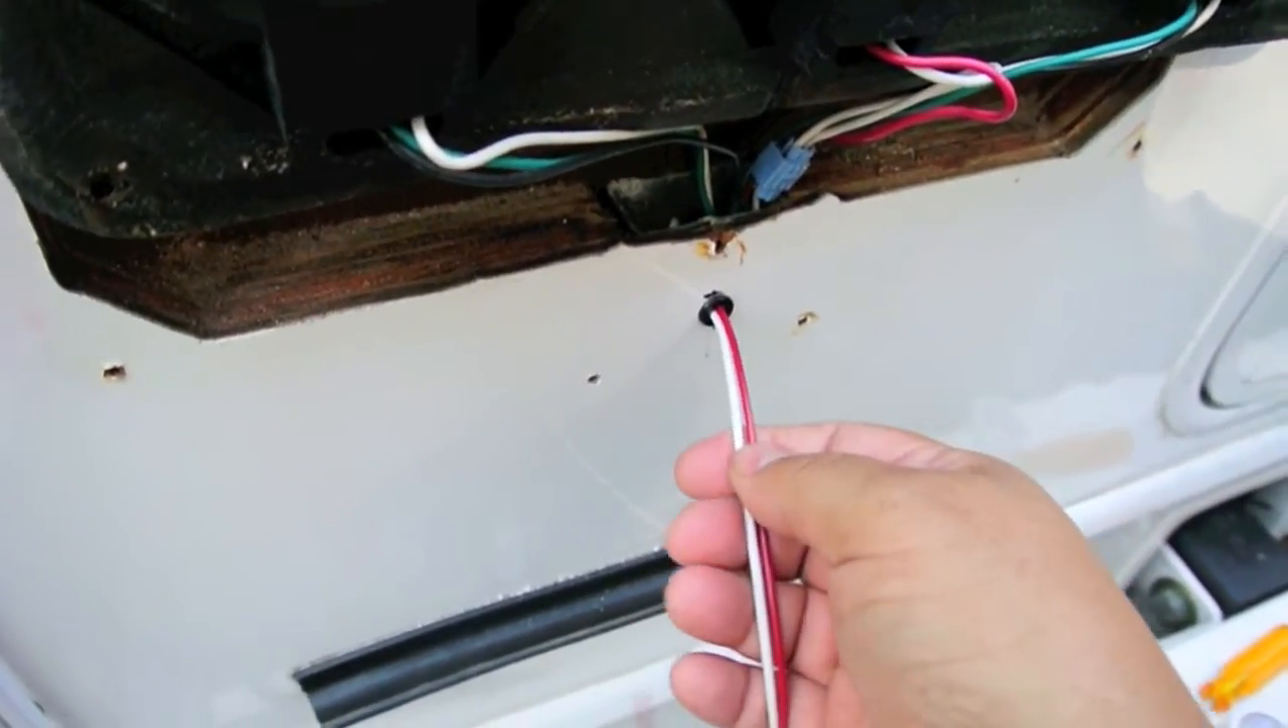So I coming in here I epoxied that little bushing in place and then ran the two wires through there.